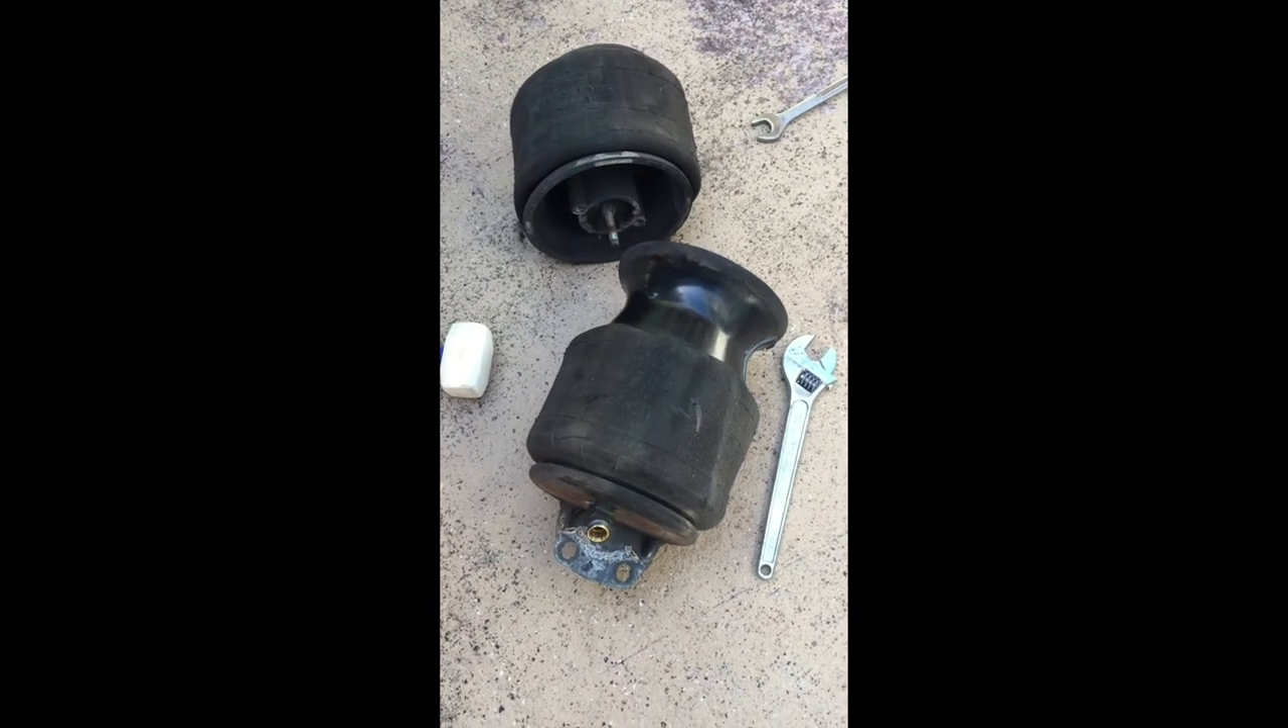Here we have both the old airbags out.